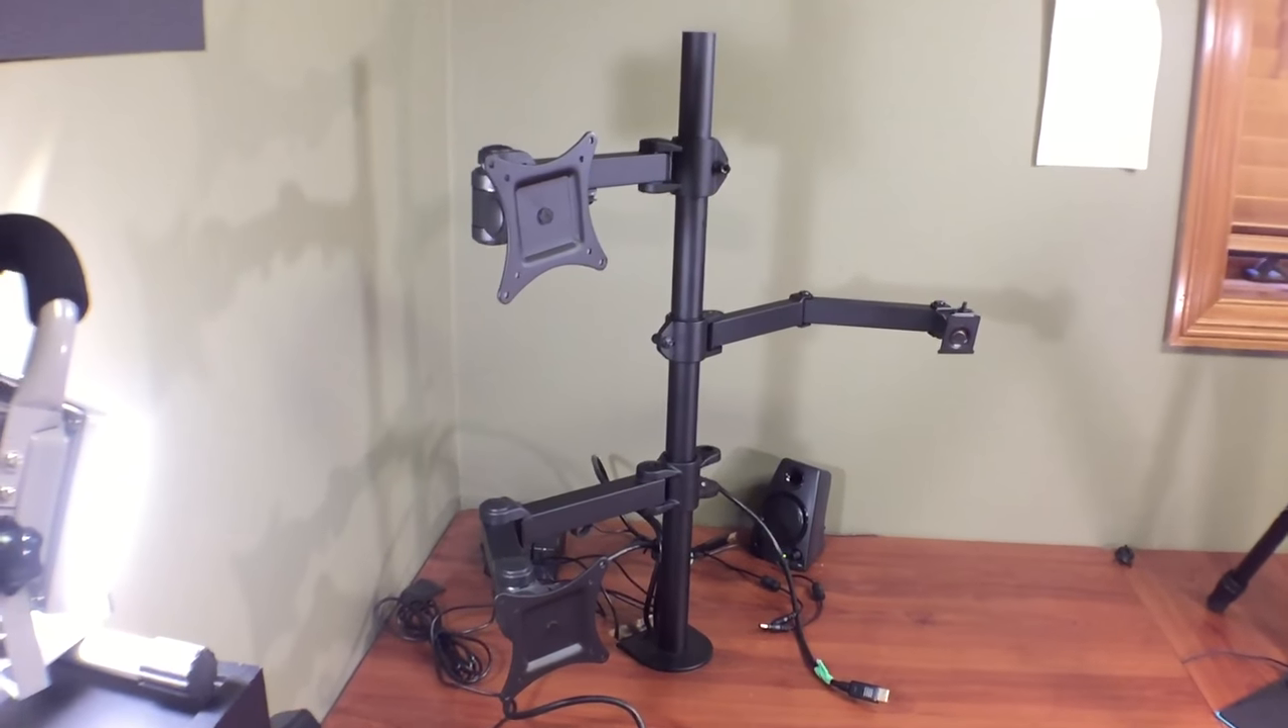So here's the assembled stand so far with a big wiry mess that I'll organize later.